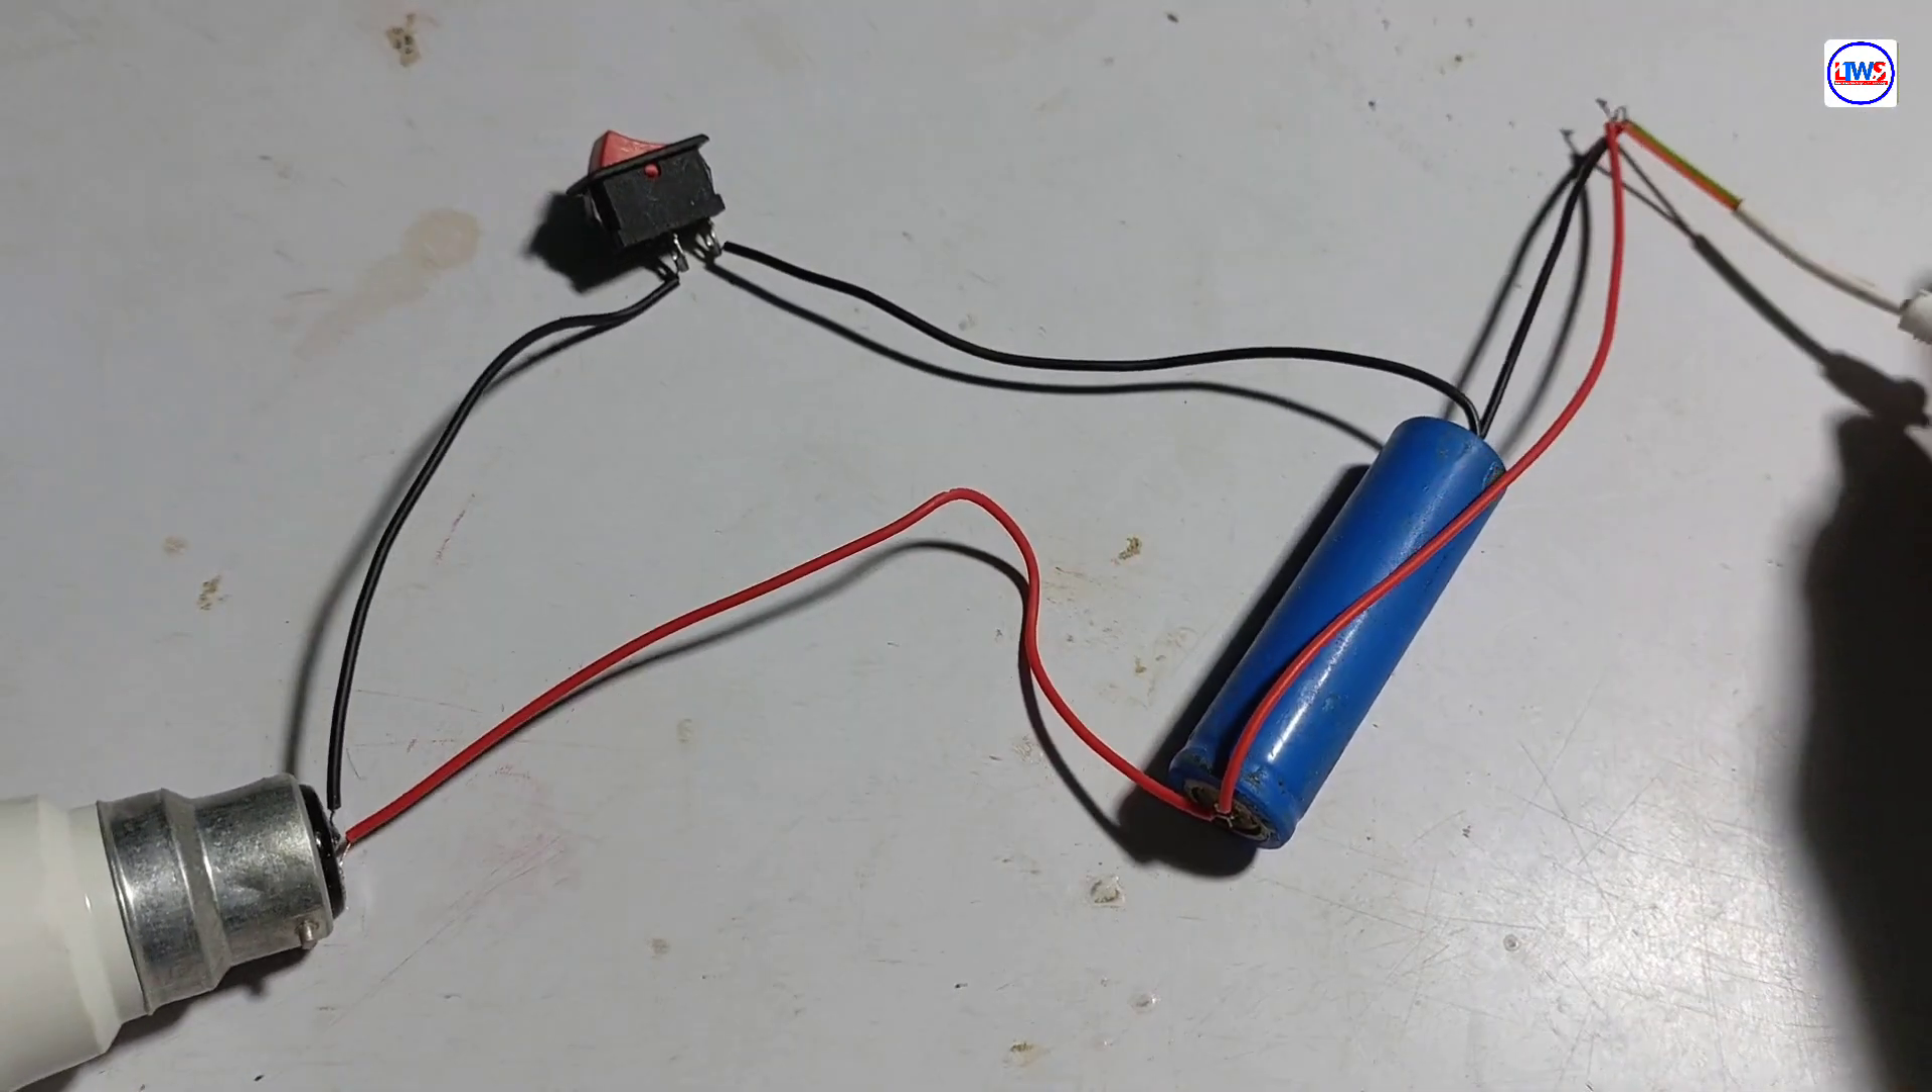यहाँ पर मैंने बीच में से black wire को cut करके switch को add कर दिया है।